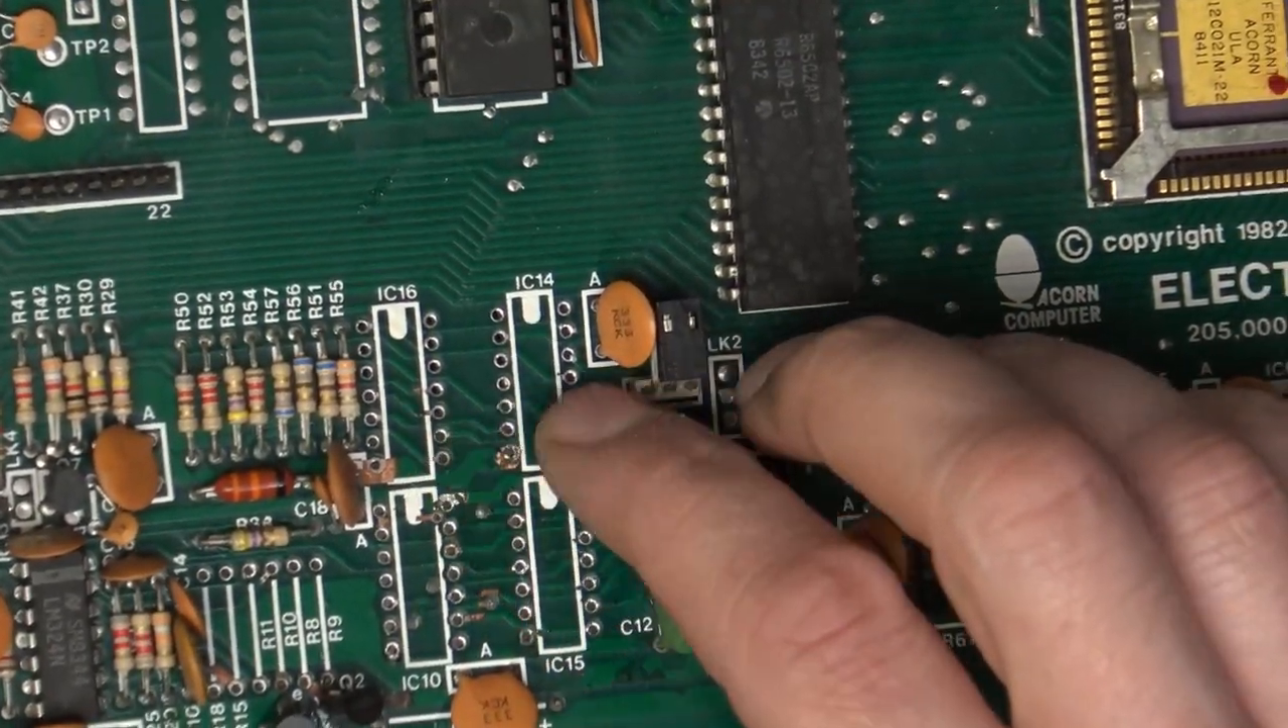So there we have the chips removed and we did a good job.